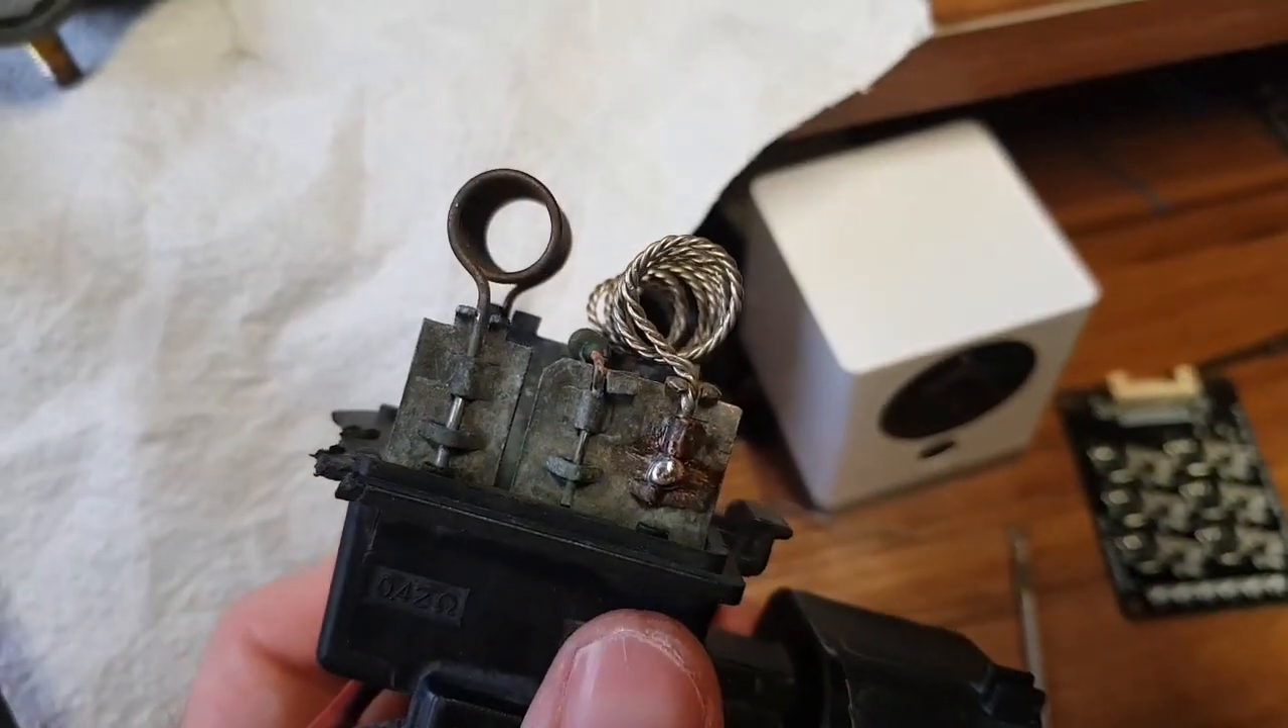There we go that's our new heater resistor coil fitted it's not pretty.